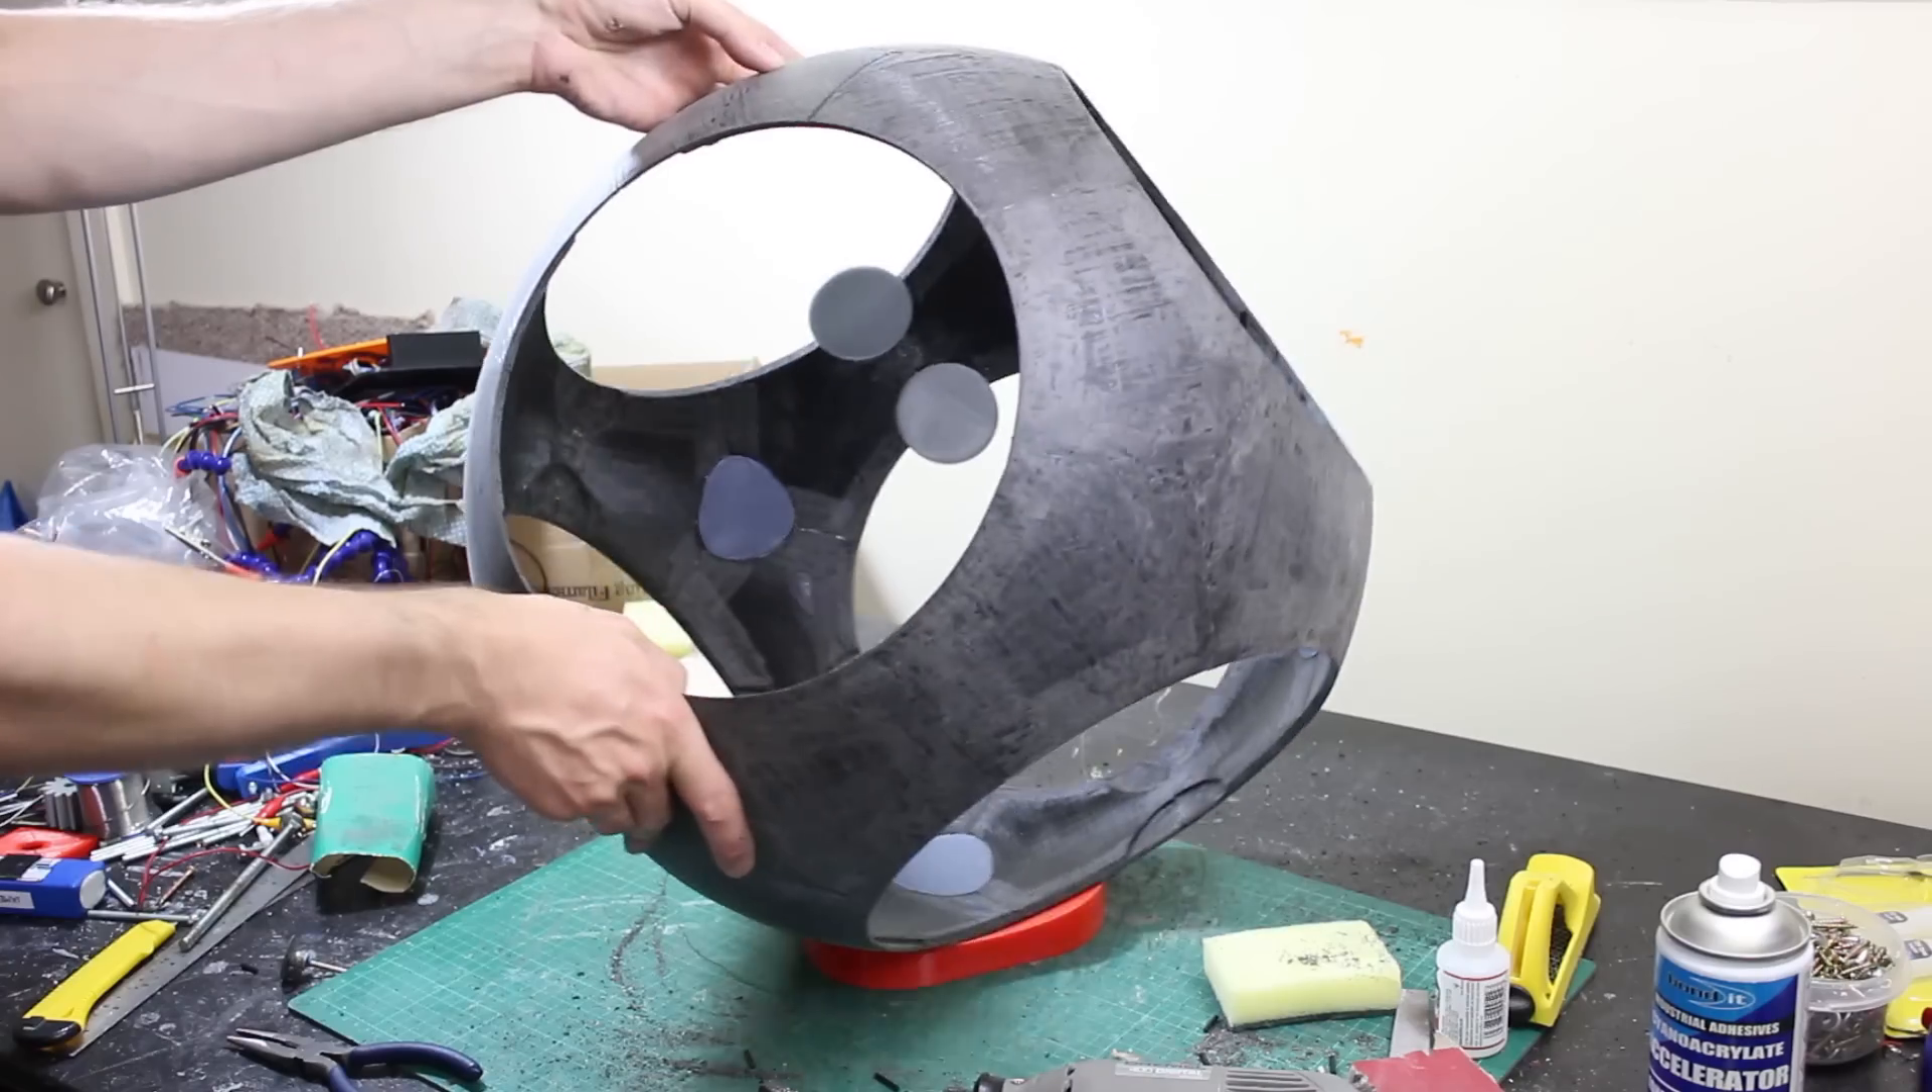Well, it's a bit later, and my whole ball is assembled, and of course, I've put everything together in my jig there, so we've got a perfect ball, hopefully.